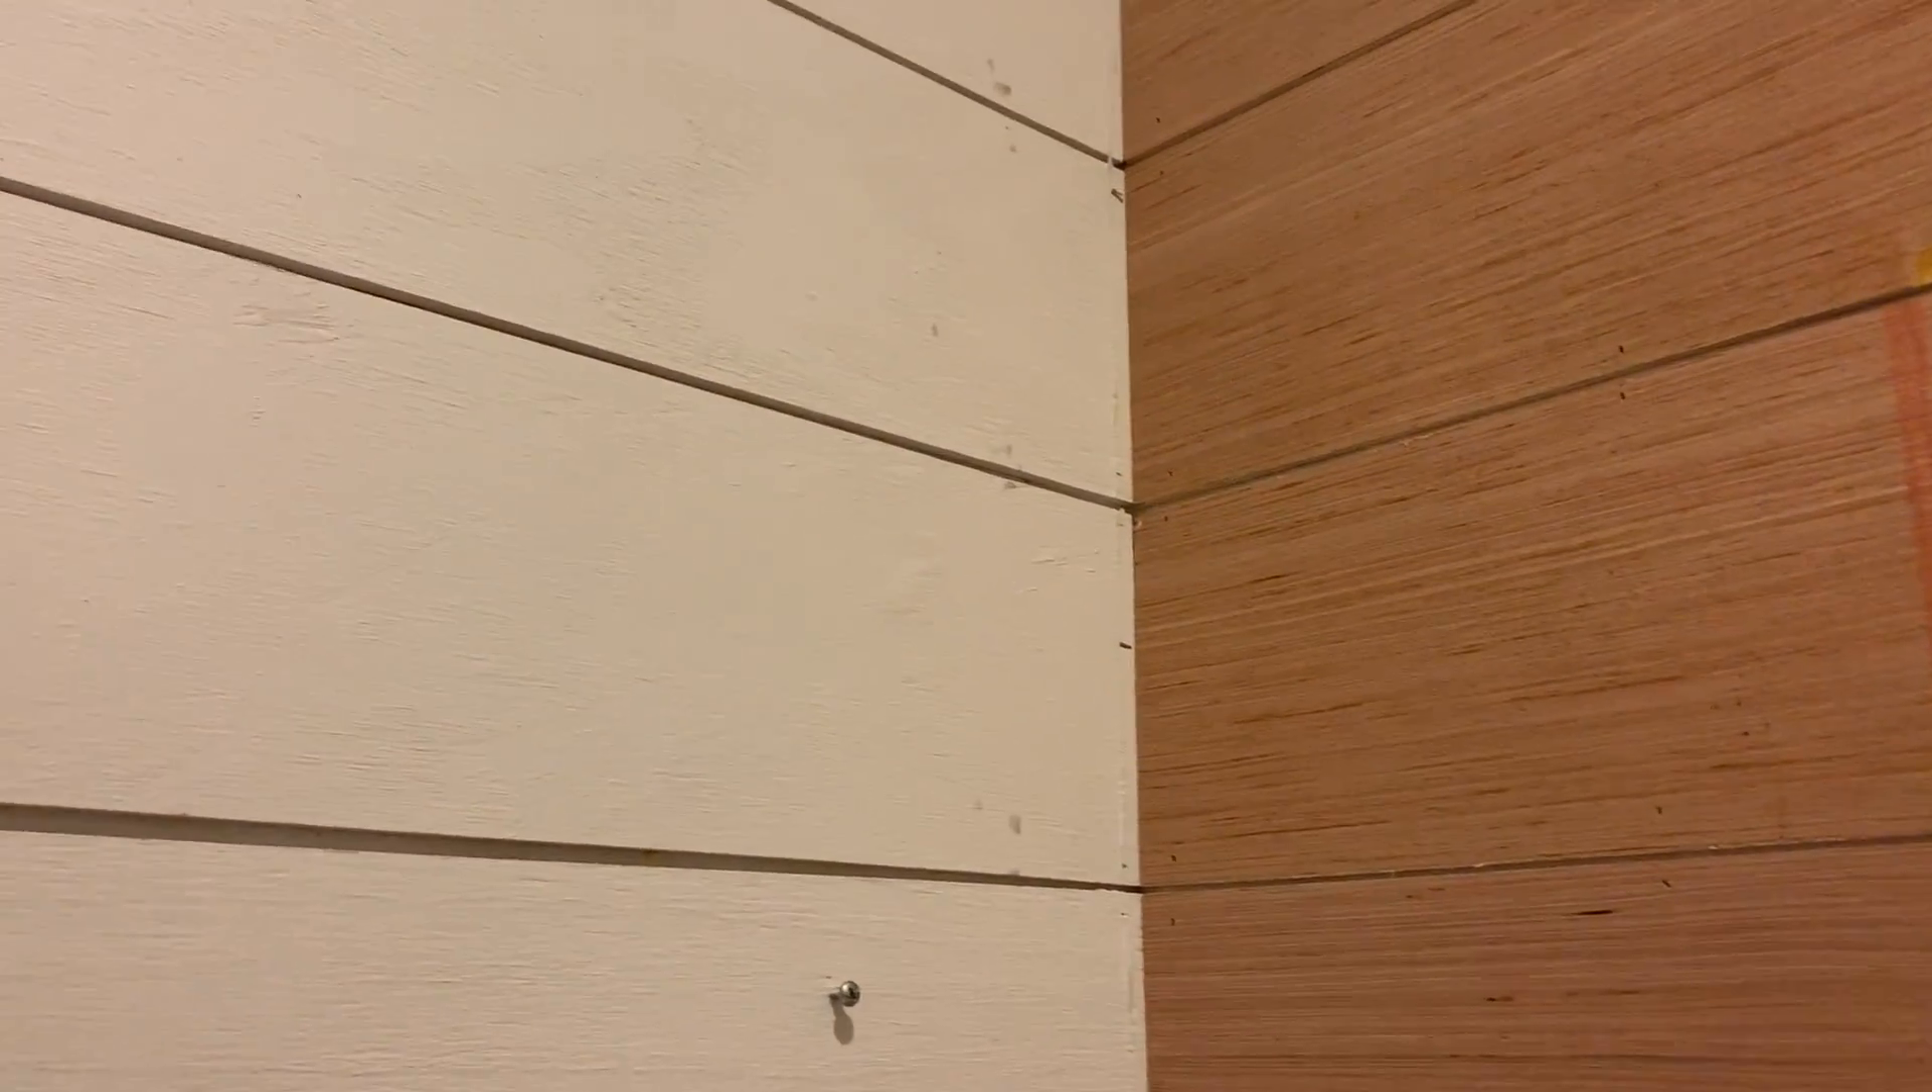This time, since it is a smaller area that we're working with, Ryan is just butting the pieces up to the shiplap that's already on there.